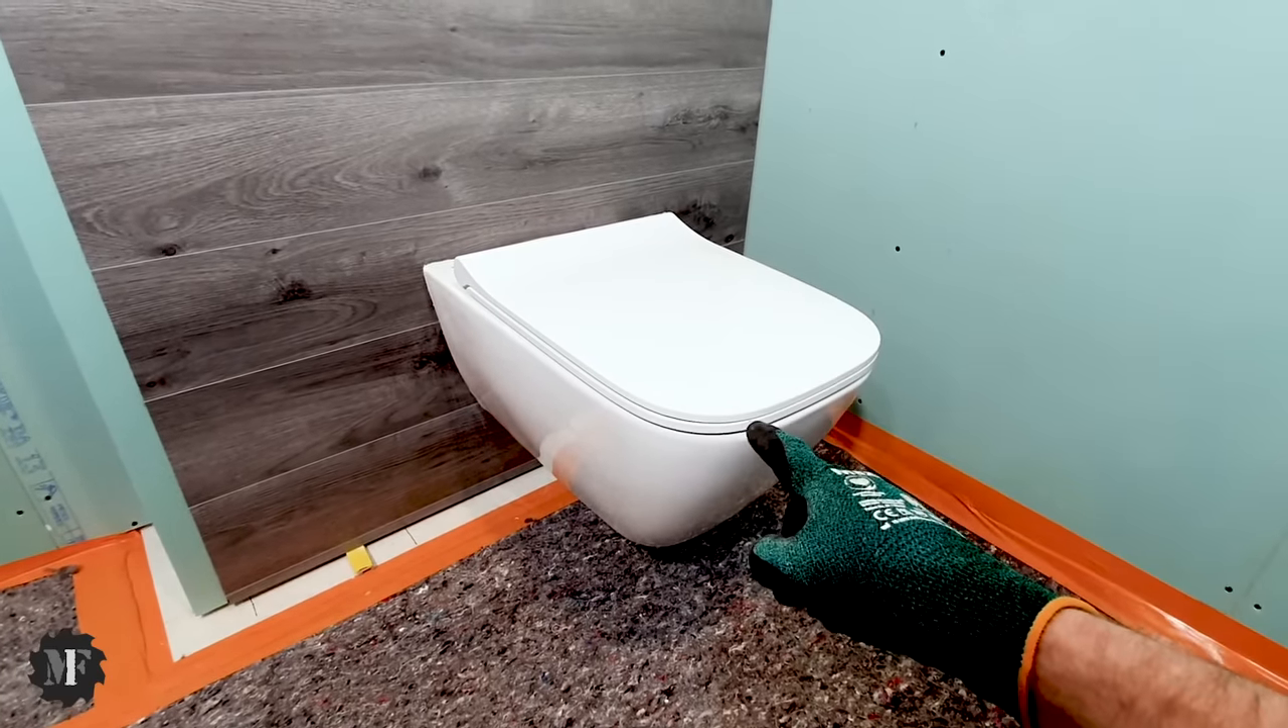Bon, la cuvette a été fixée.